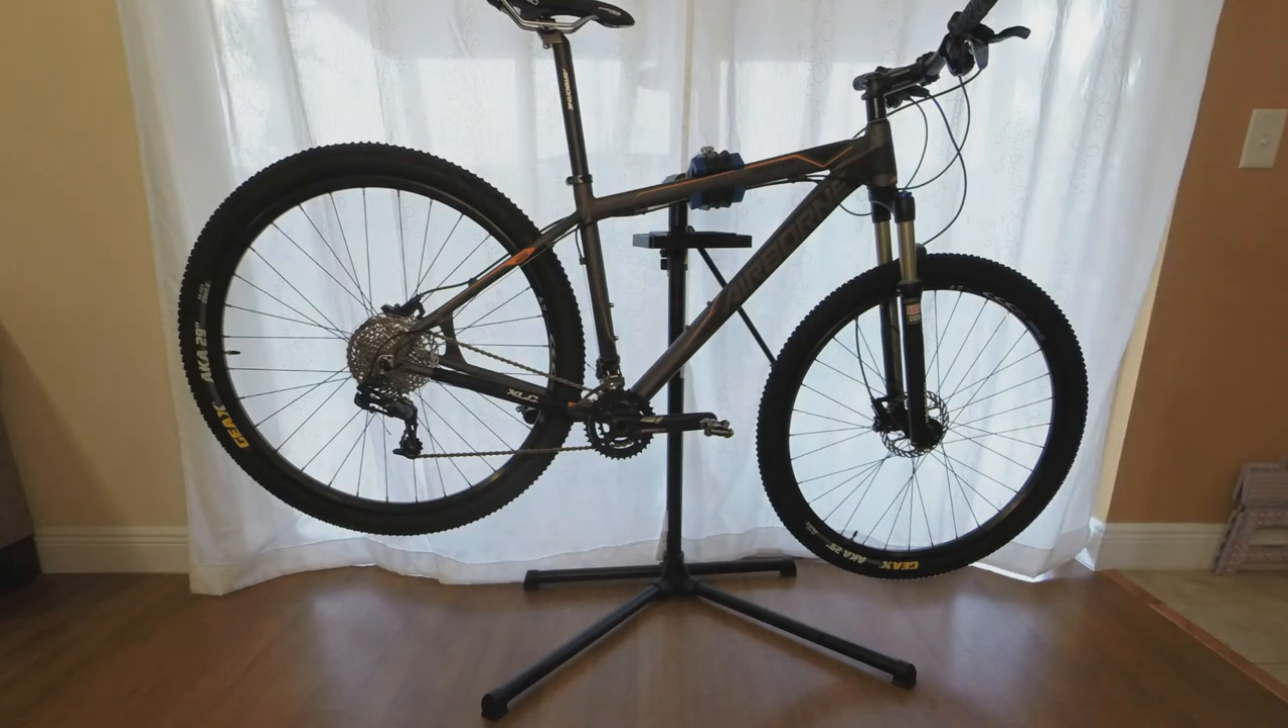At this point your bike is put together.